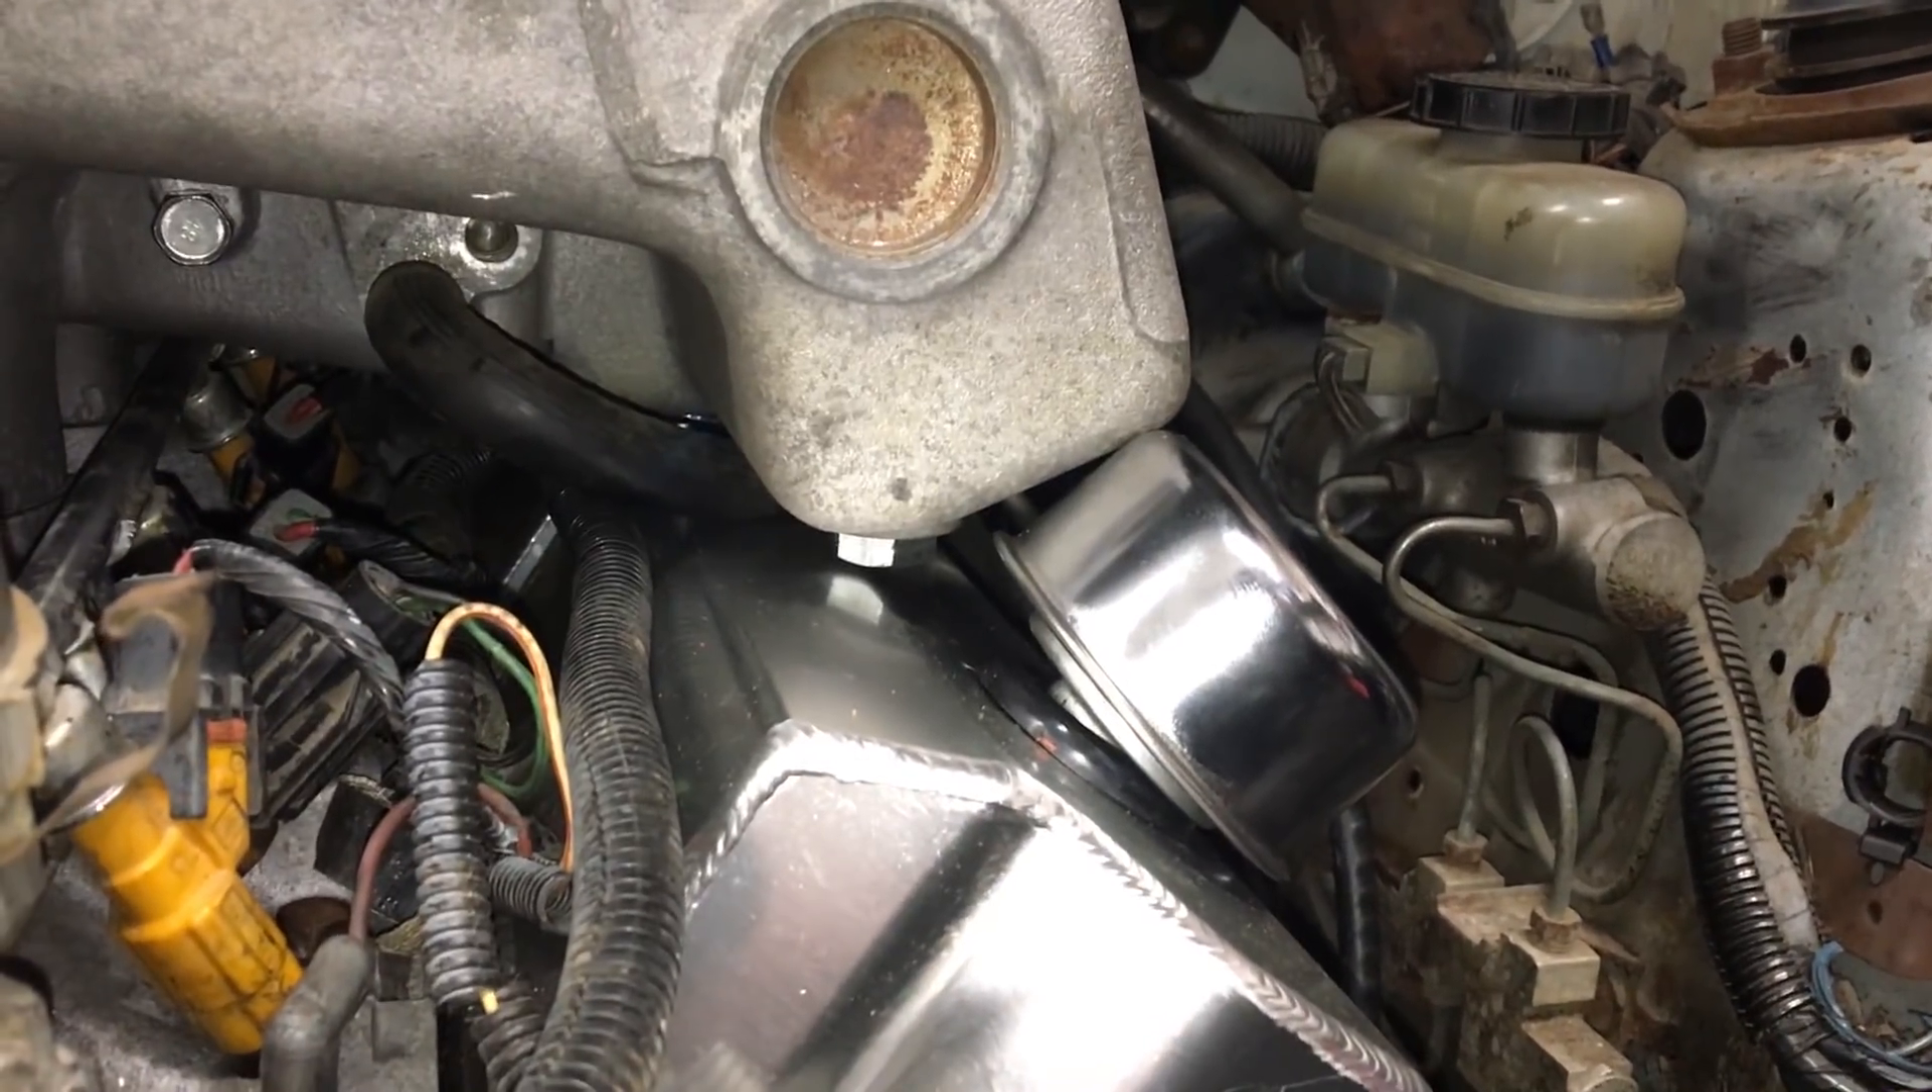The only problem is that they're really tall and you can see the breather hits my intake.